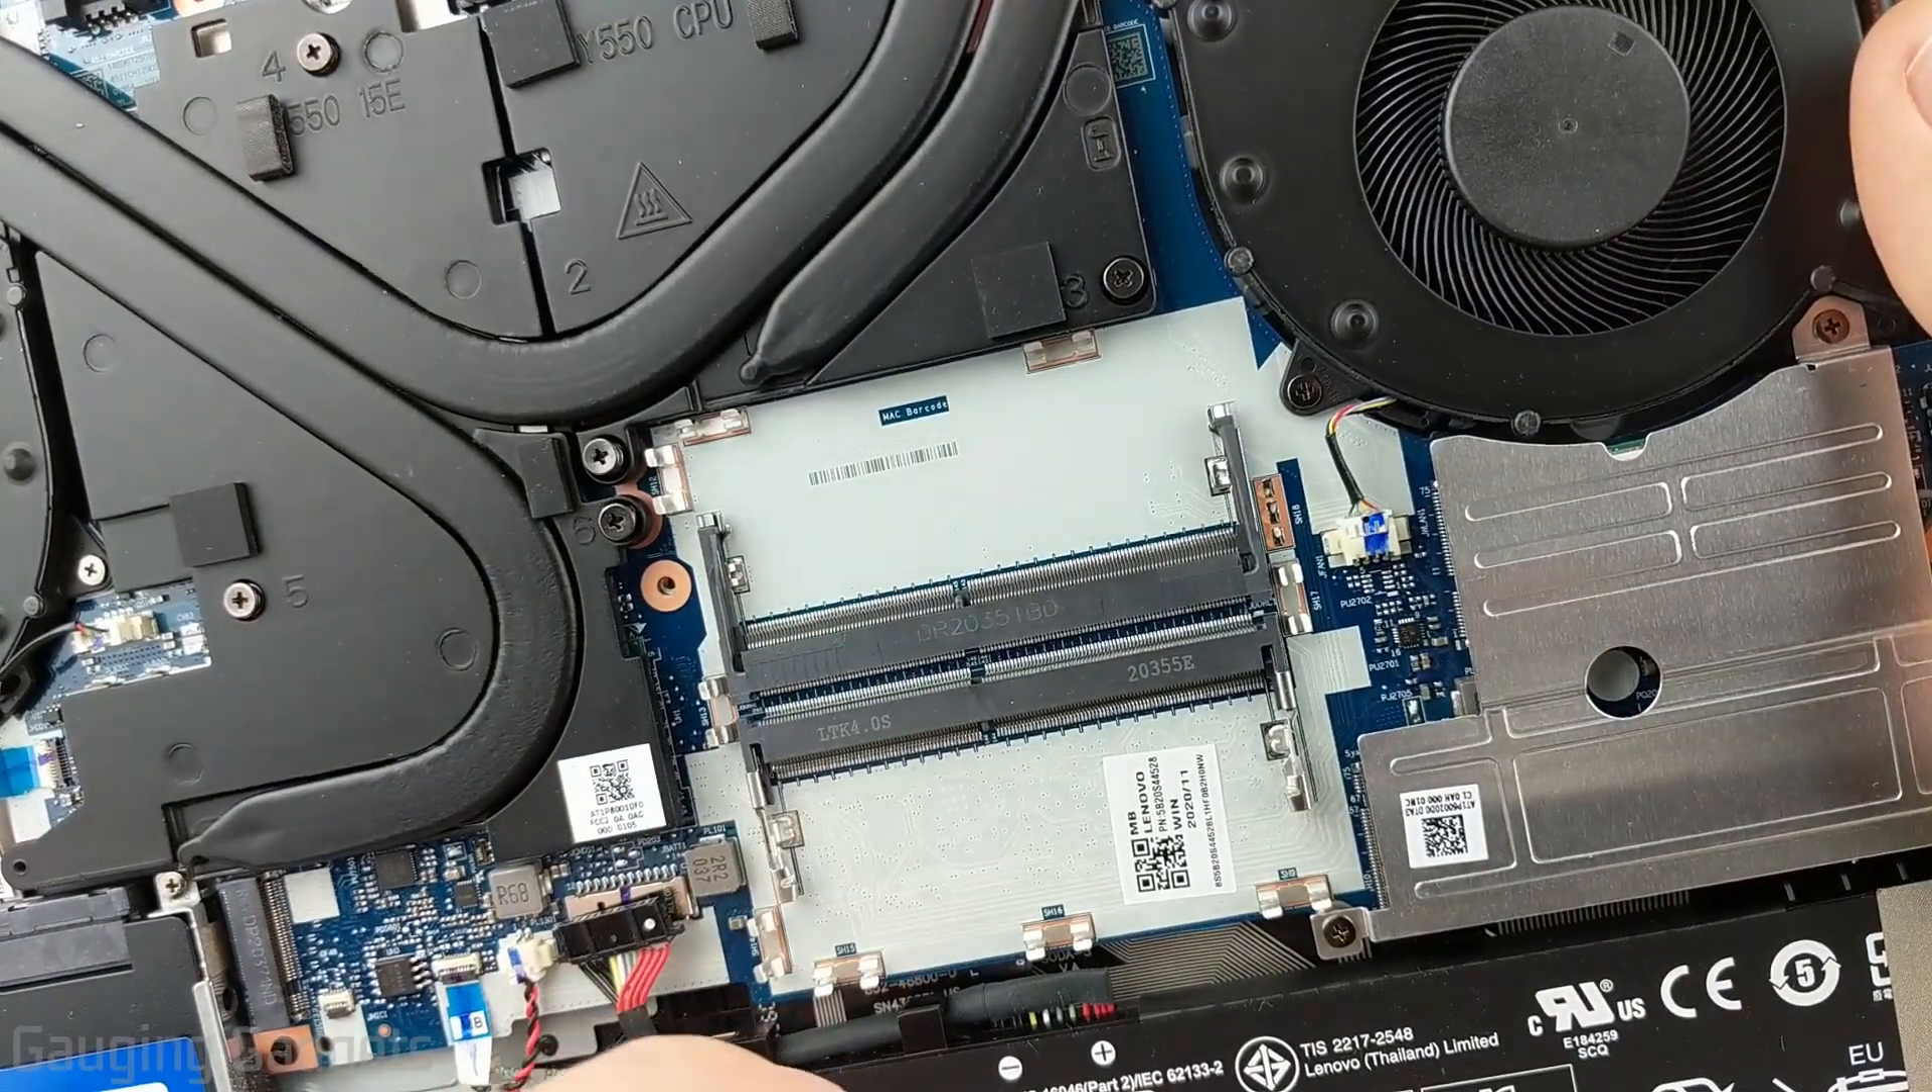Now that we have both RAM slots clear of their RAM, we can go ahead and install our new RAM.